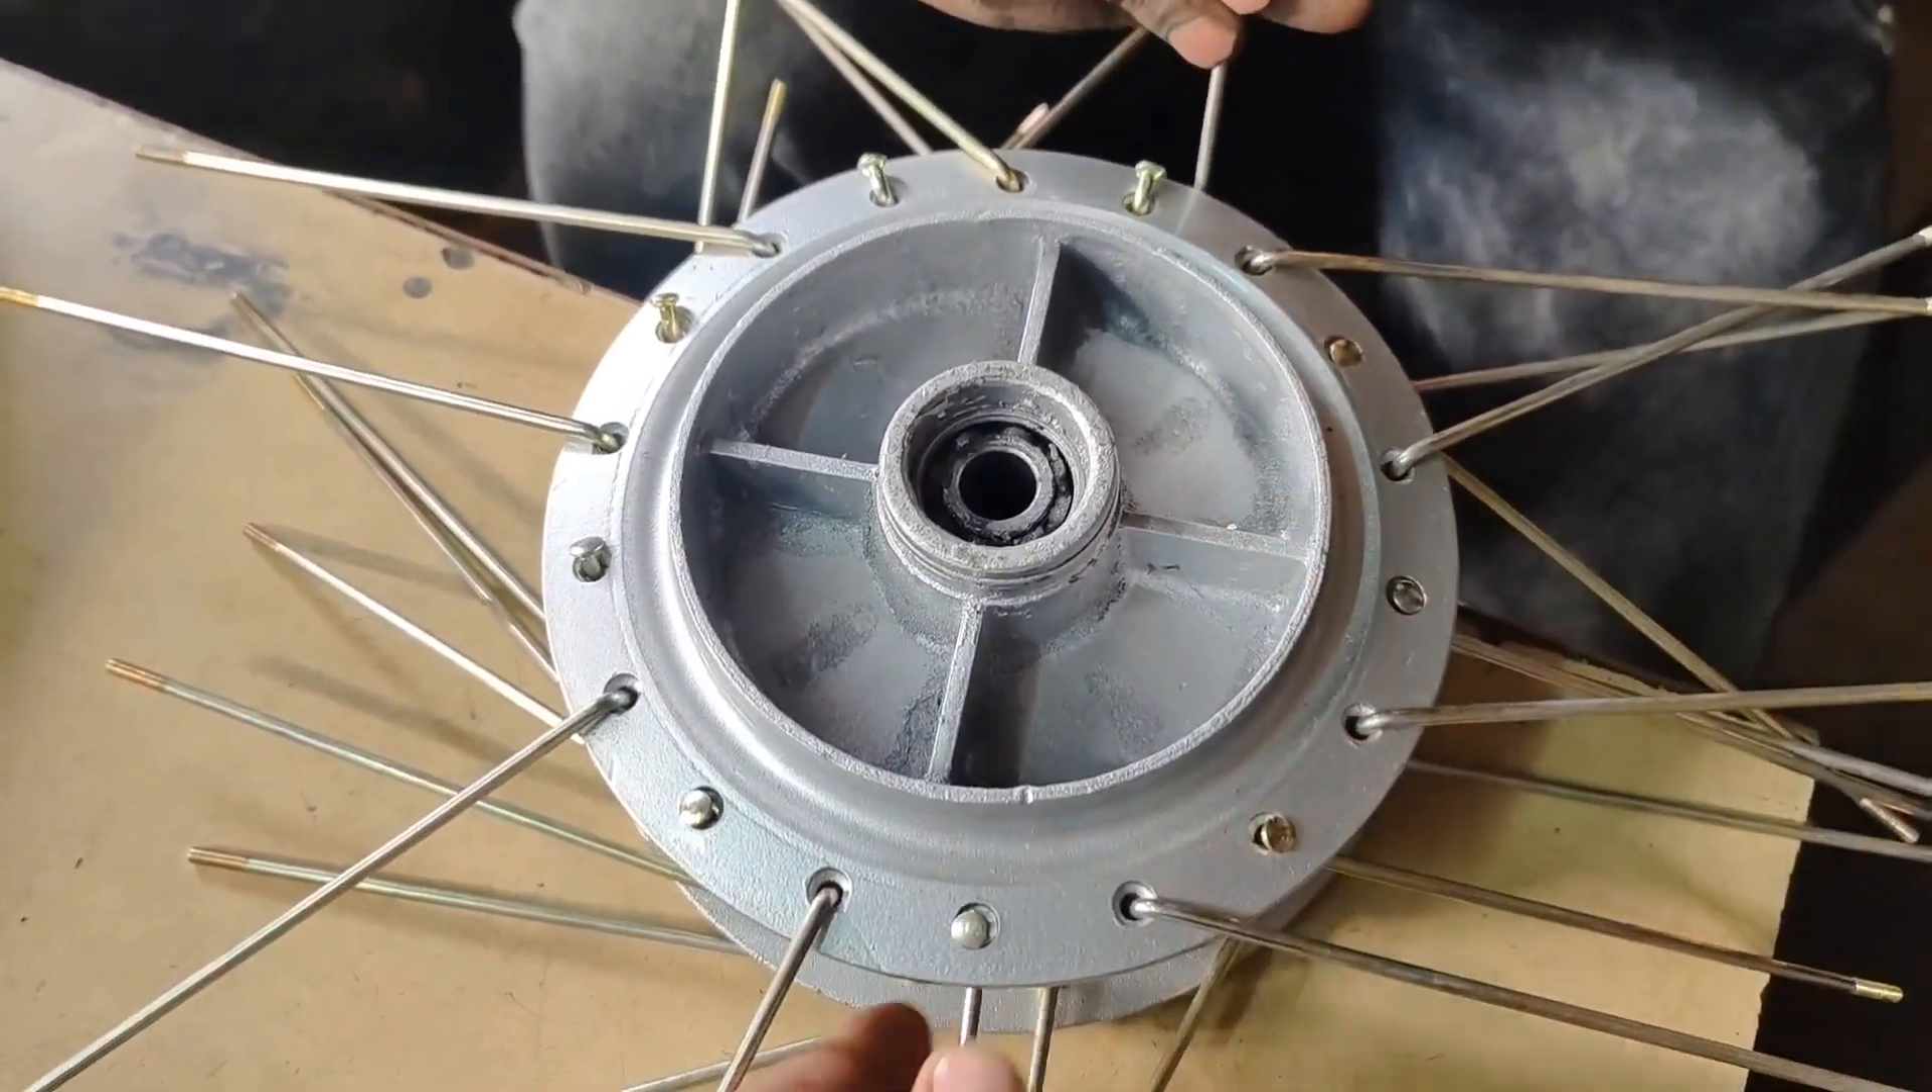ये हब में तिली डल गई है।